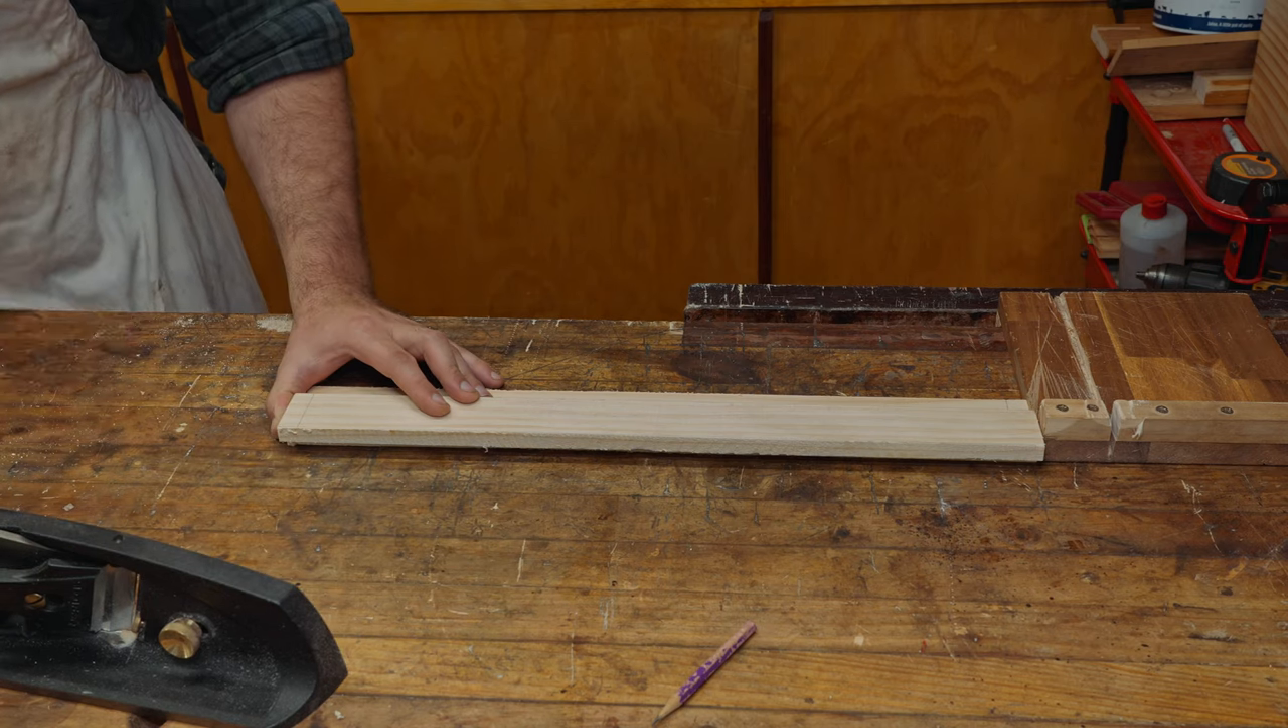I'm just using my bench hook here as a stop so I've got that pushed up against it.